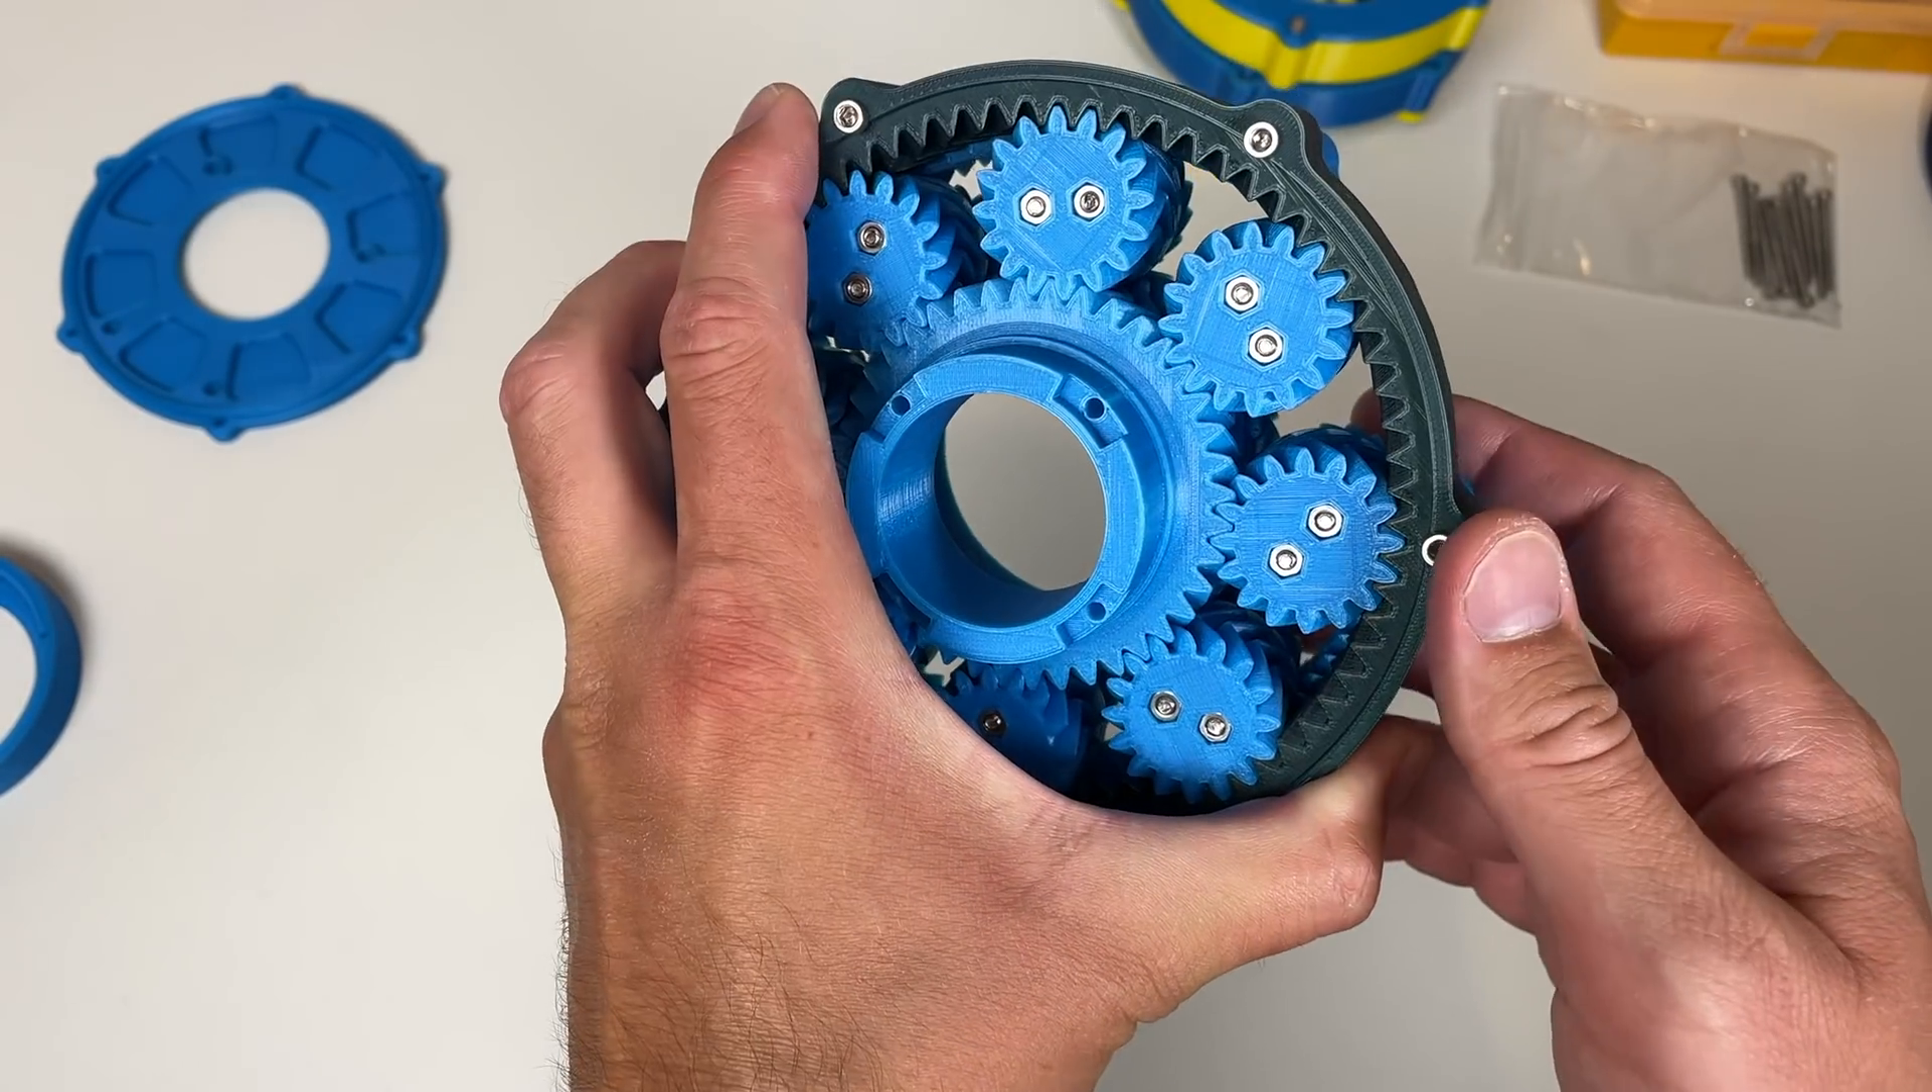Compound planetary part of the gearbox is assembled.